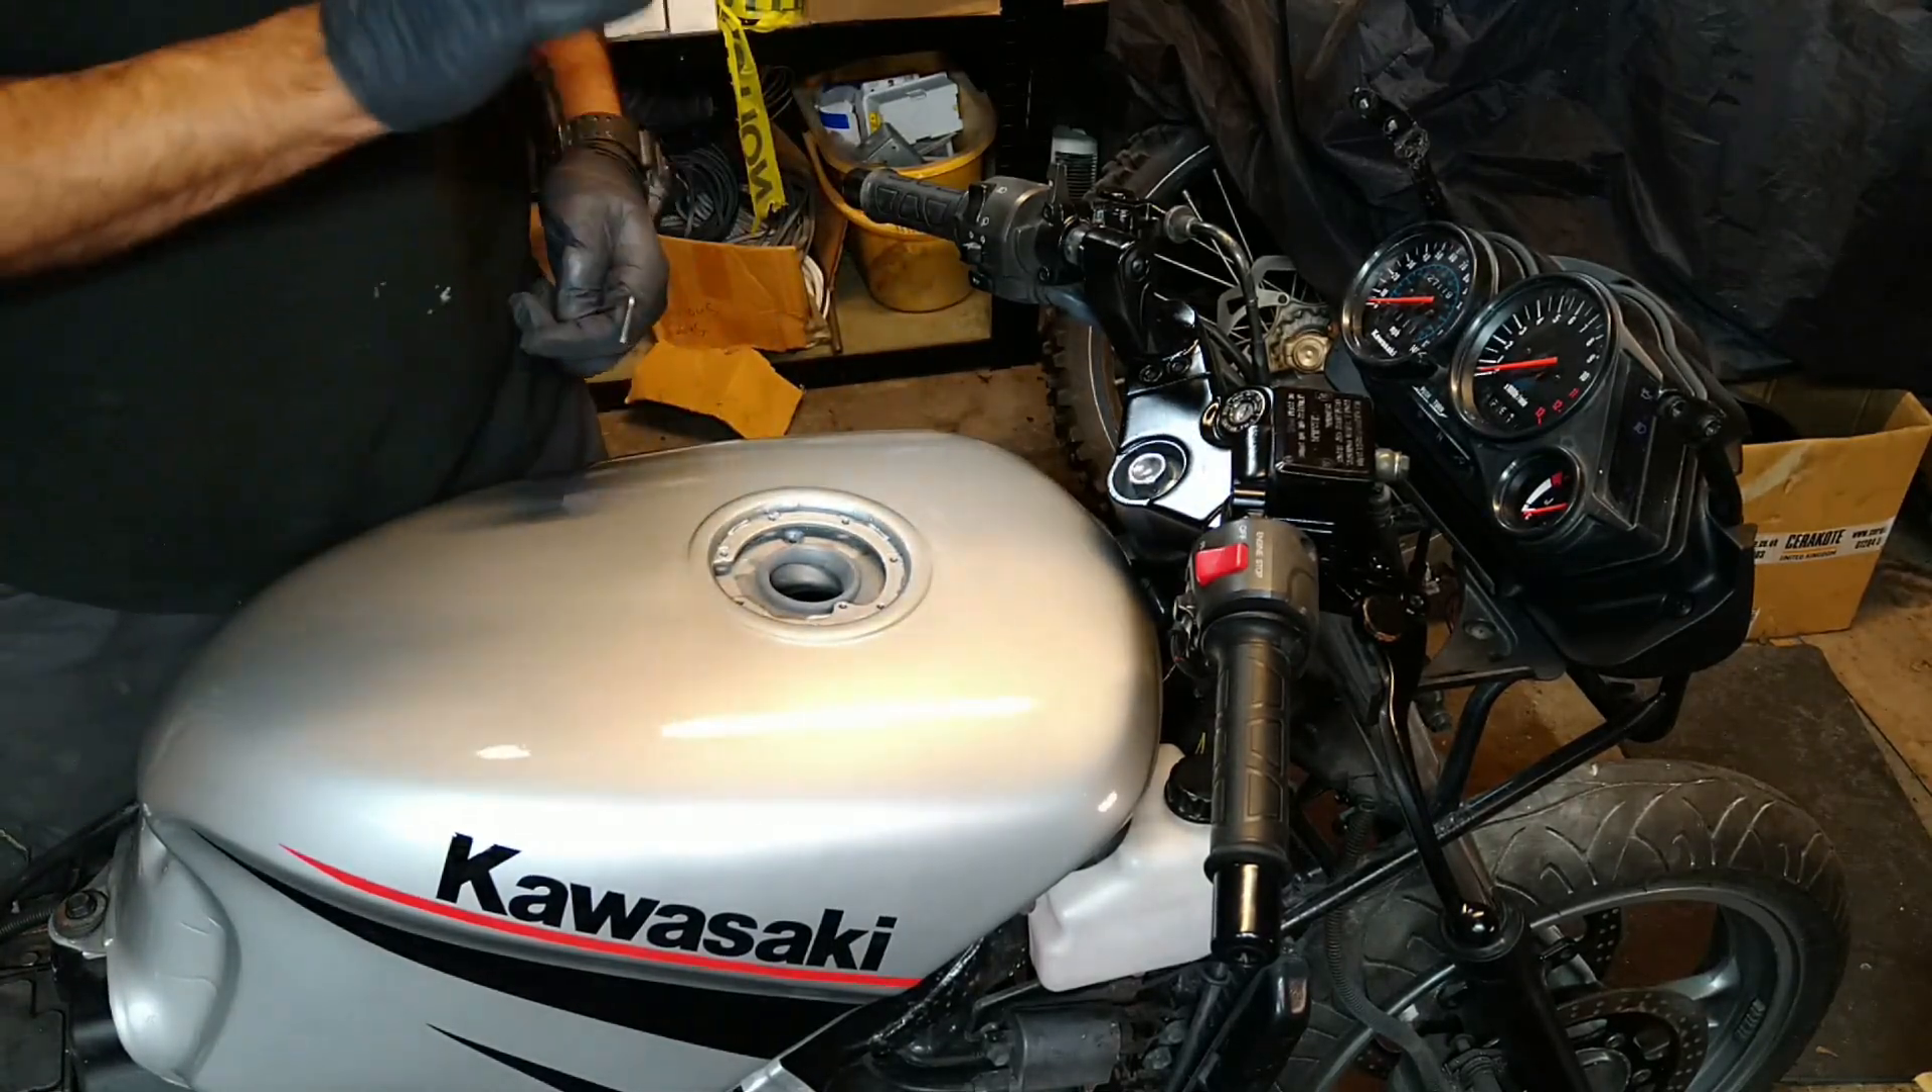We're not done with the fuel tank i forgot about the fuel cap.